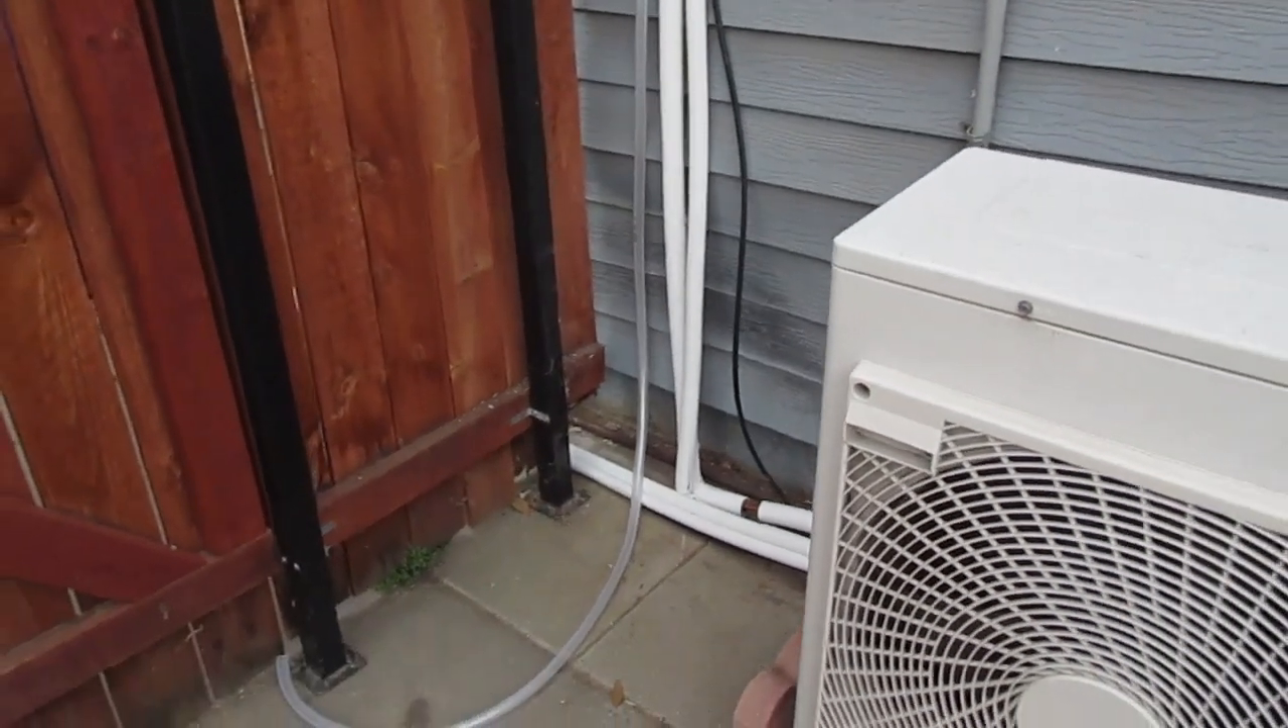Here's the line sets in place before covers are attached or put over the line sets.